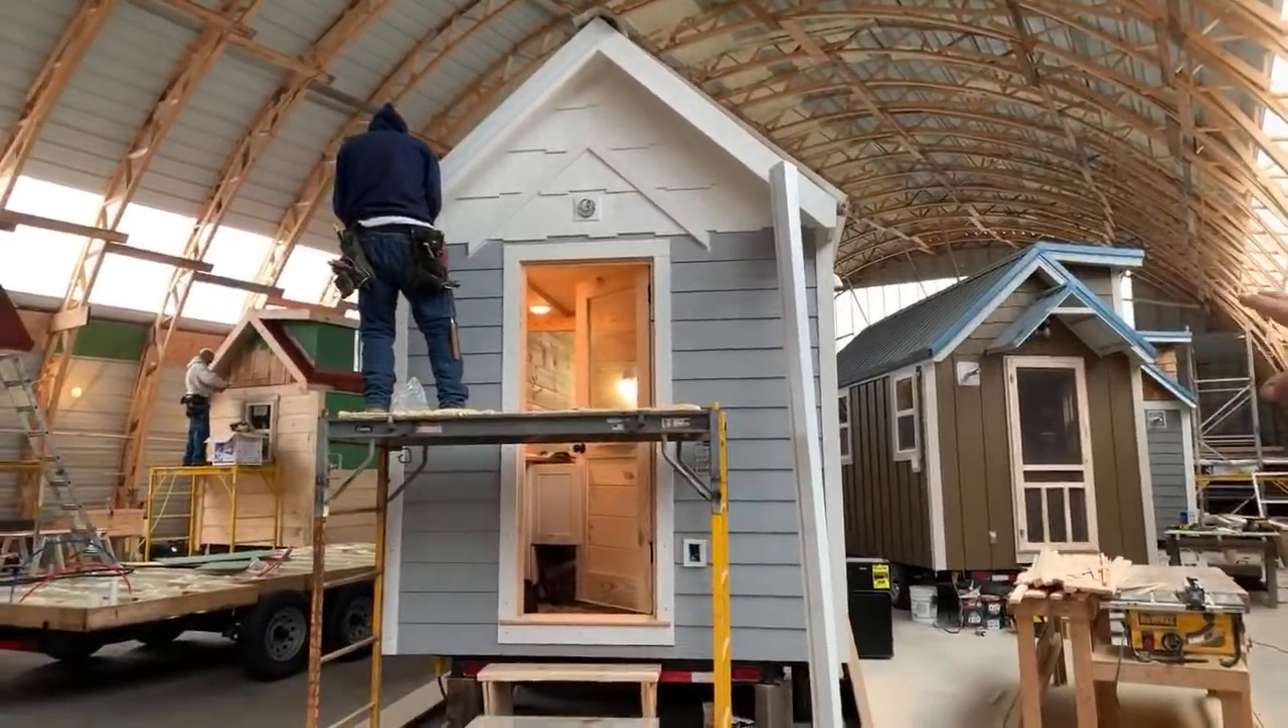It wasn't in a hurry, but we went in and we finished the siding. So Brad up here today has put all the siding up, the door up, the stoop up, the shake shingles on it.